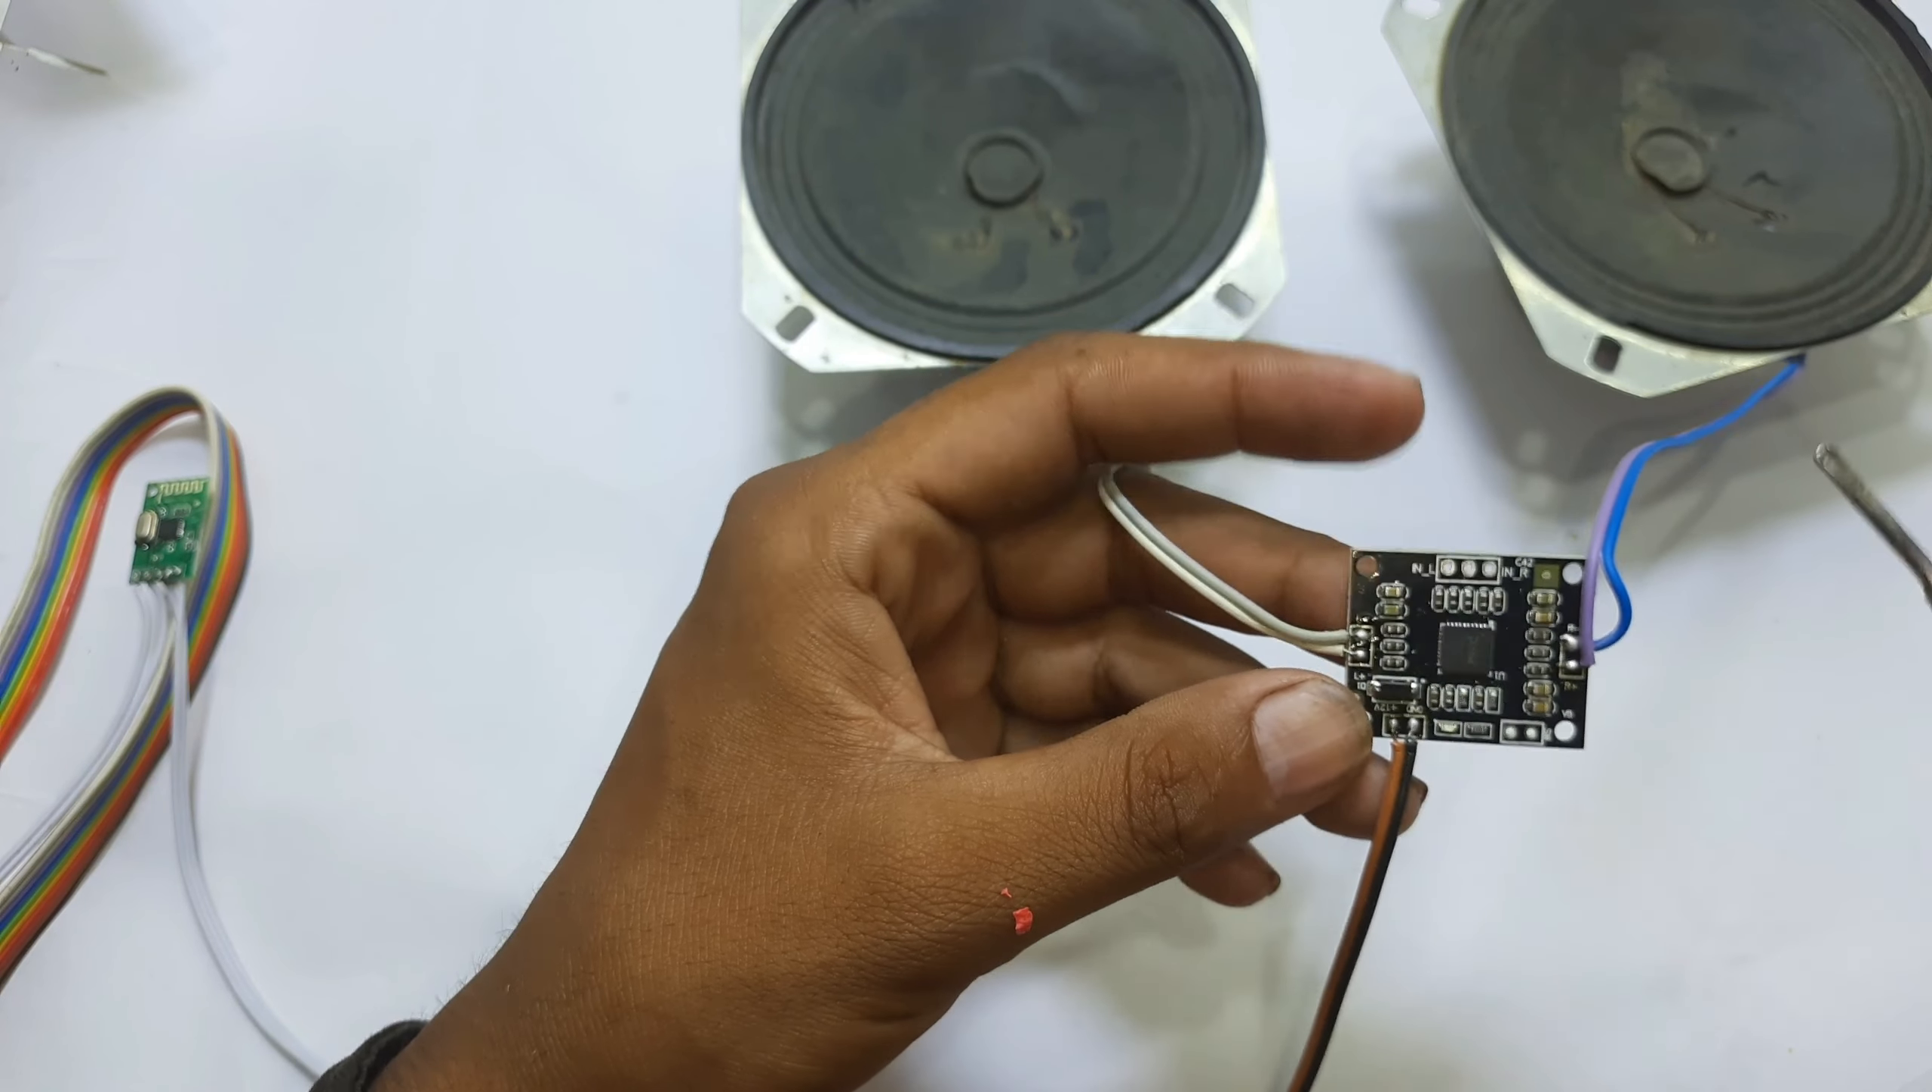Wire के साथ speaker के और power के wire connect हो चुके है।